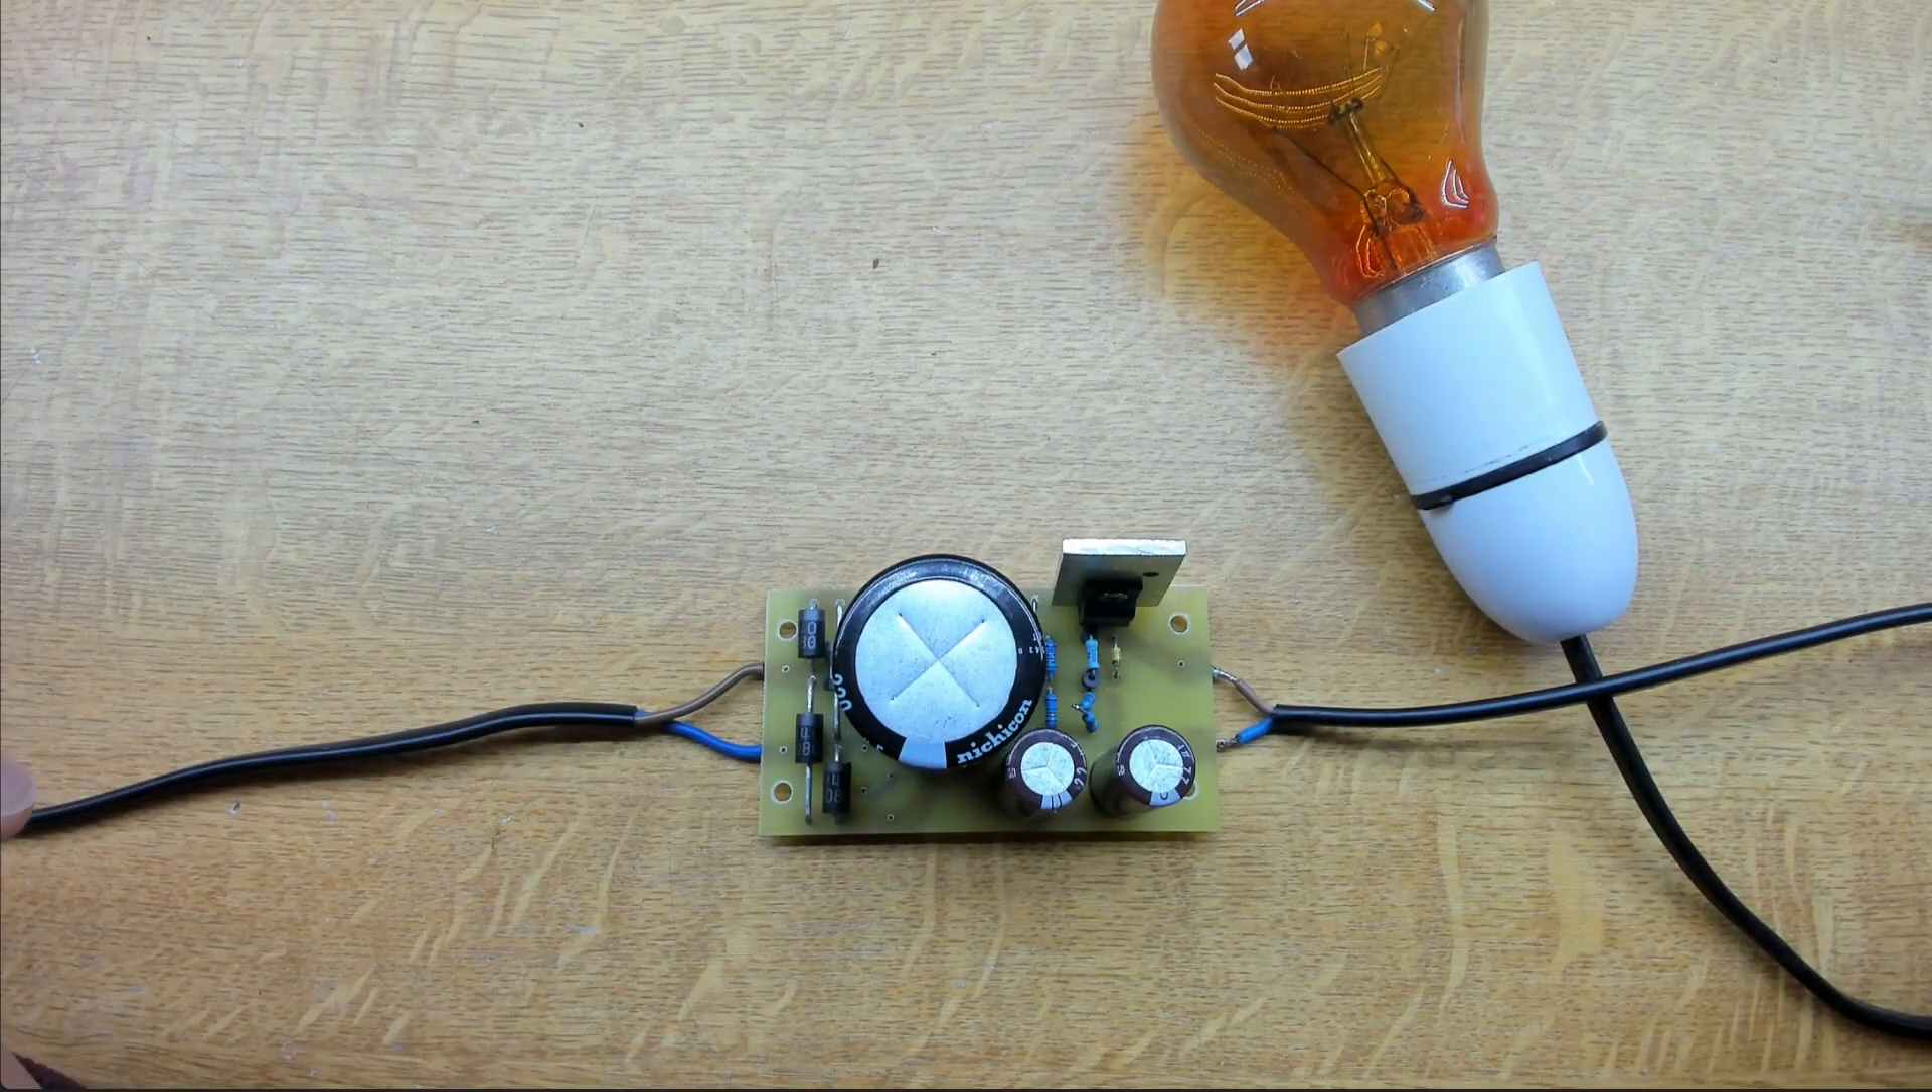And I don't have a an appropriate resistive load at the moment so I've just connected up a light bulb here so we'll see how that works.